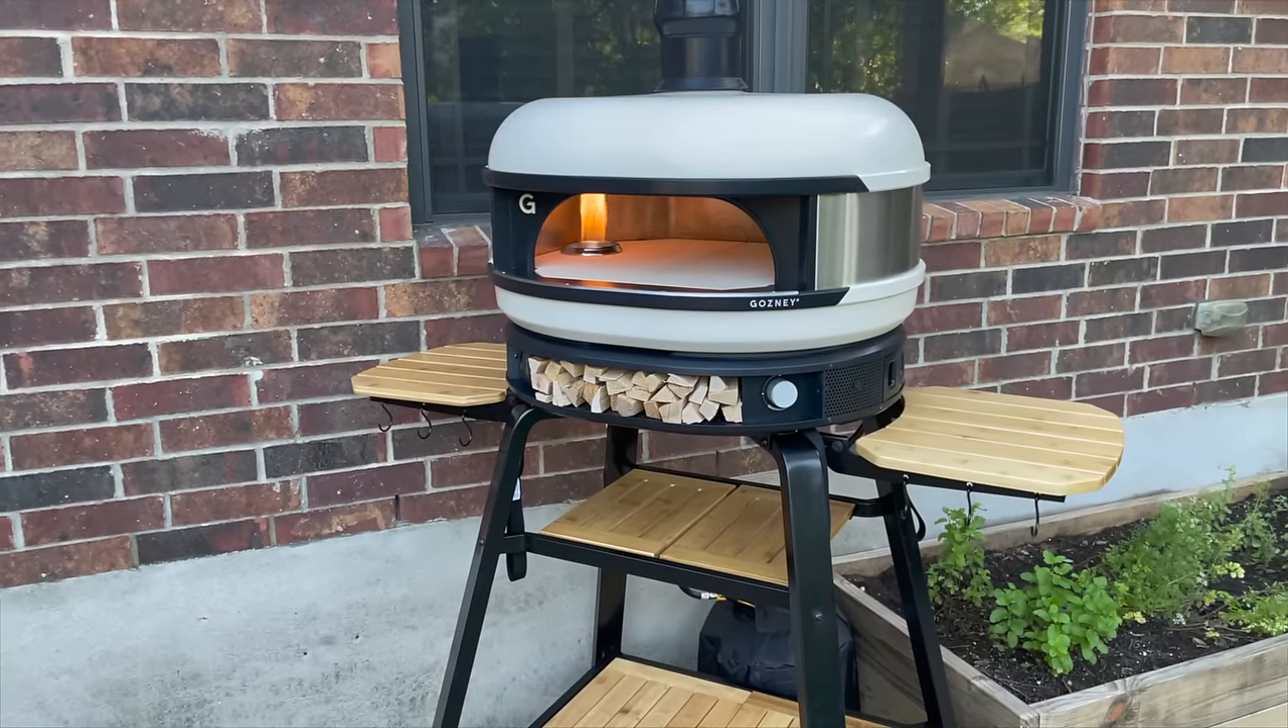So we got everything put together assembled on the stand.